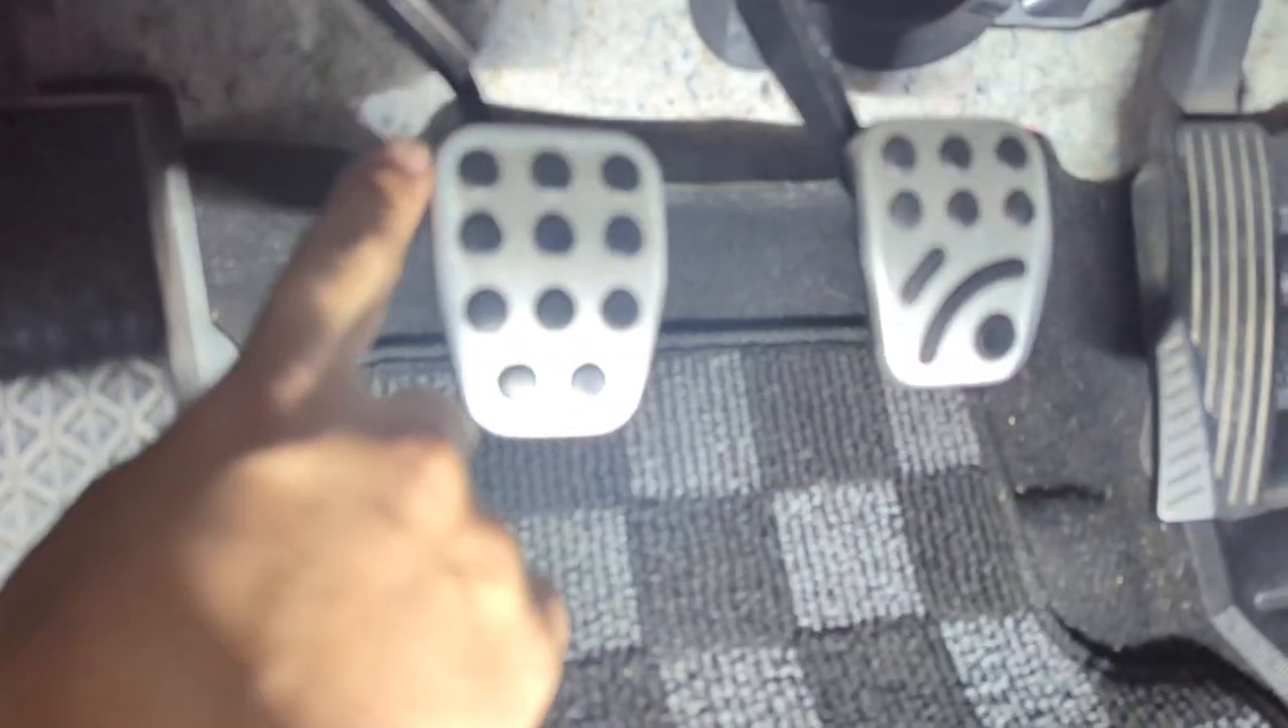Okay, we have the two pedals installed now.